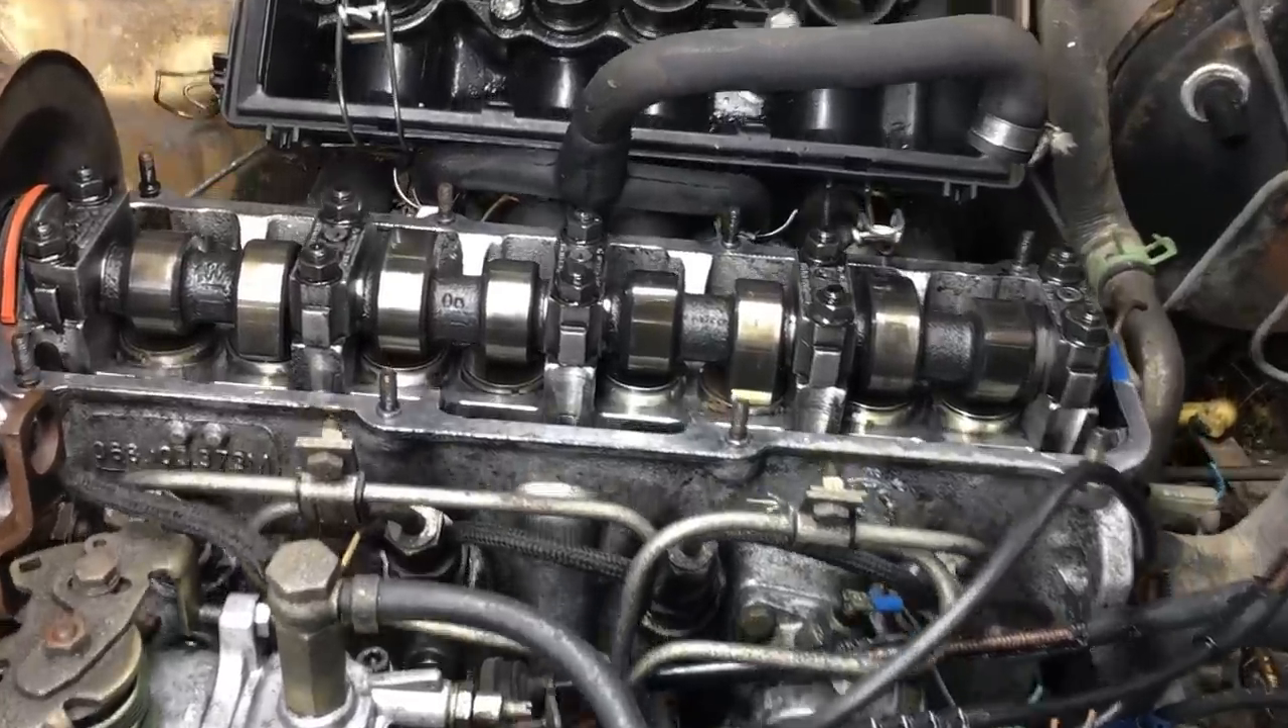Fast forward a bit, and we have the cam cover off.